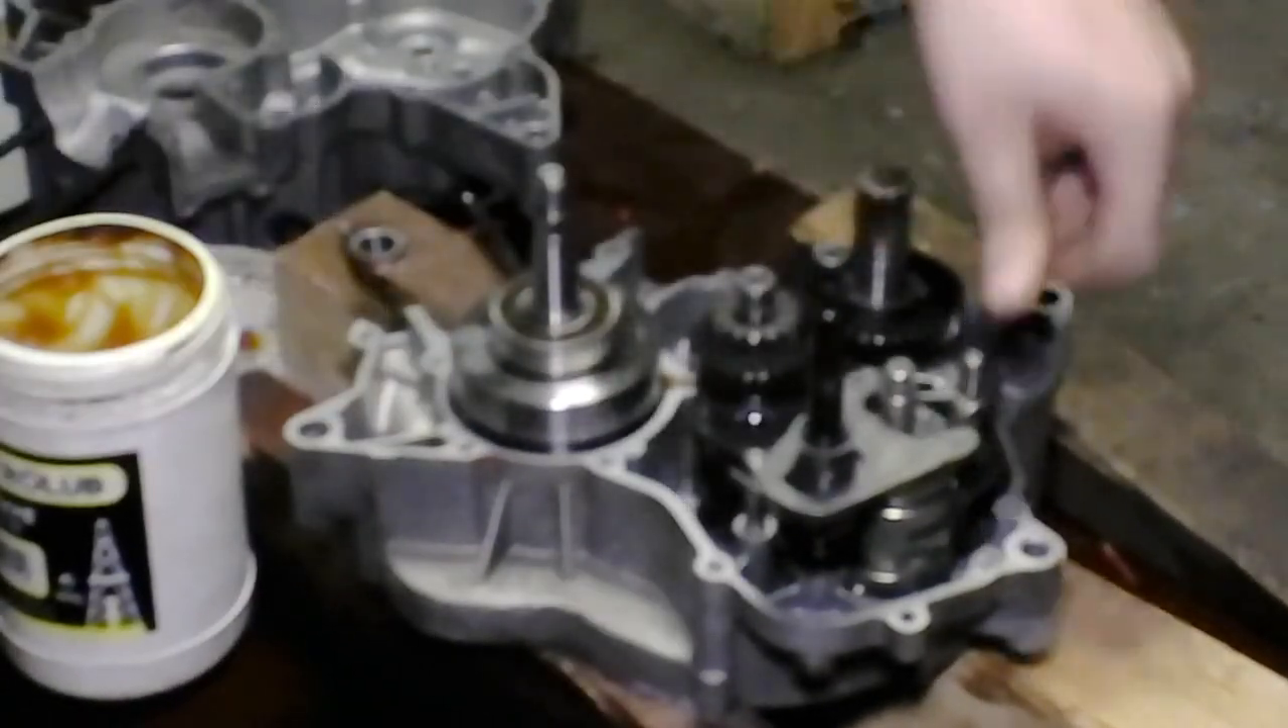Le carter n'est pas mis, les axes ne sont pas maintenus.